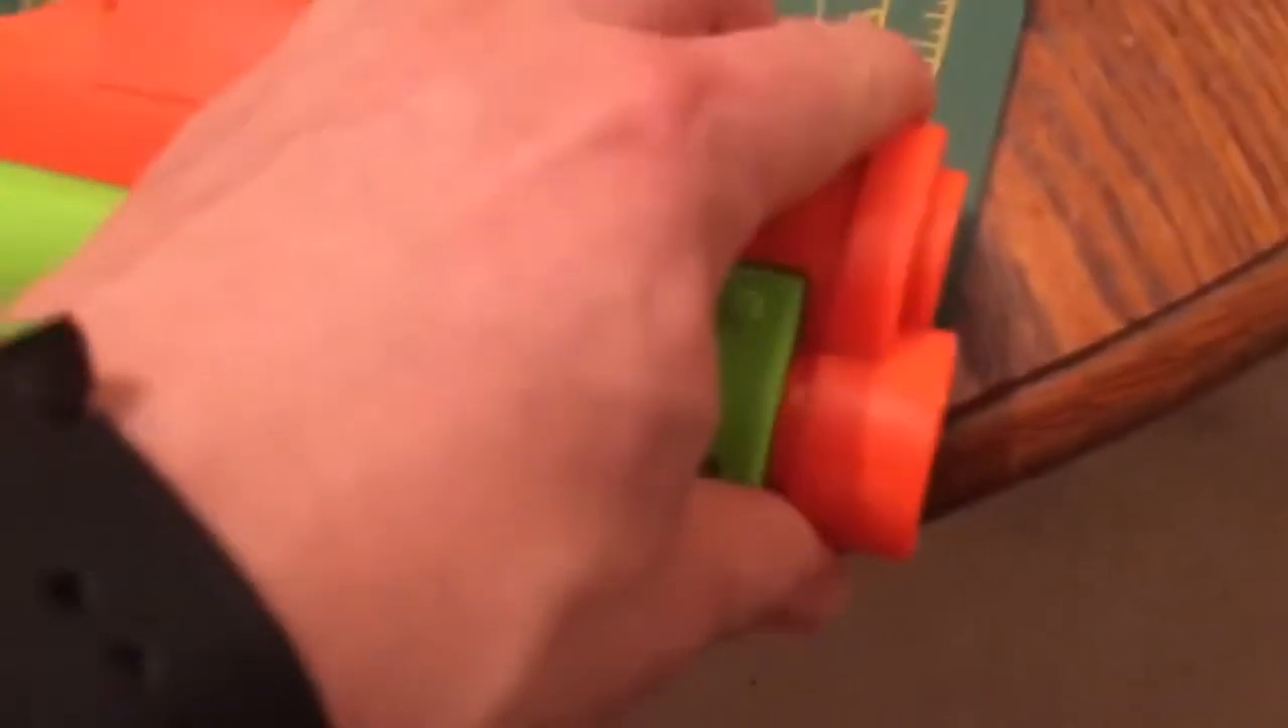Unfortunately, the big problem is I've failed so far to get this orange muzzle off.